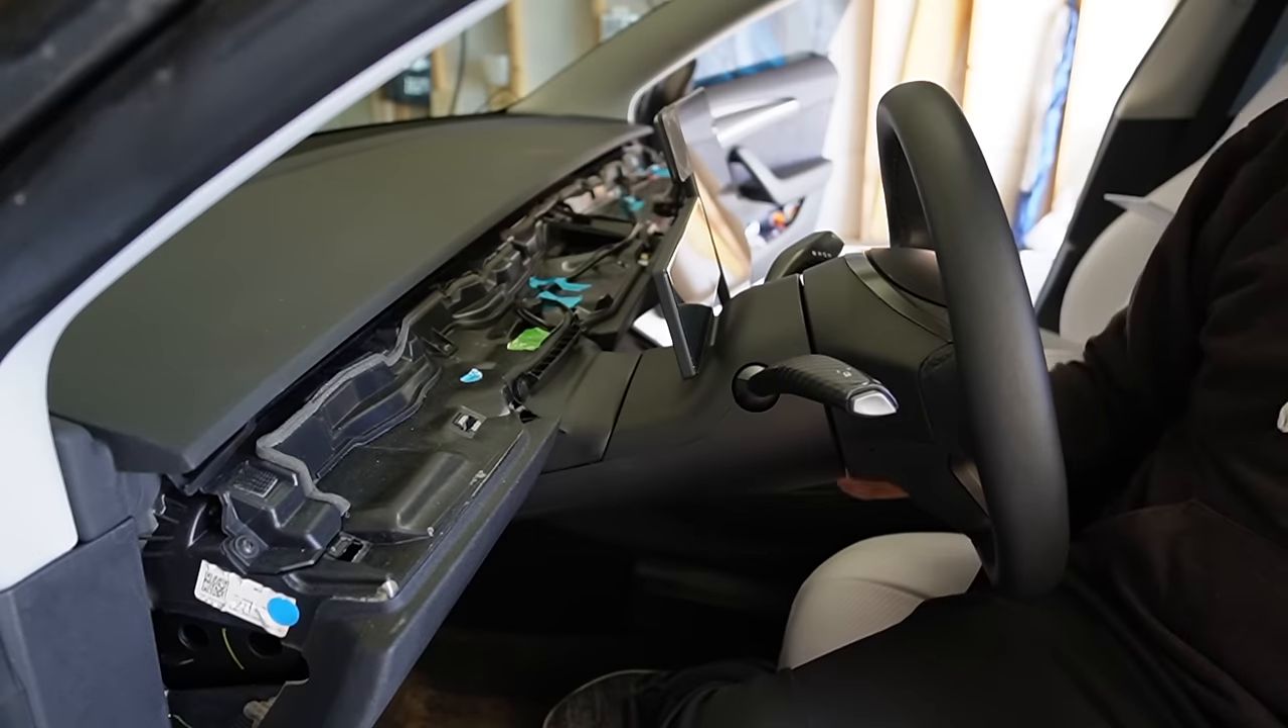Boom we are pretty much done with the installation now we just have to put the dashboard back on.